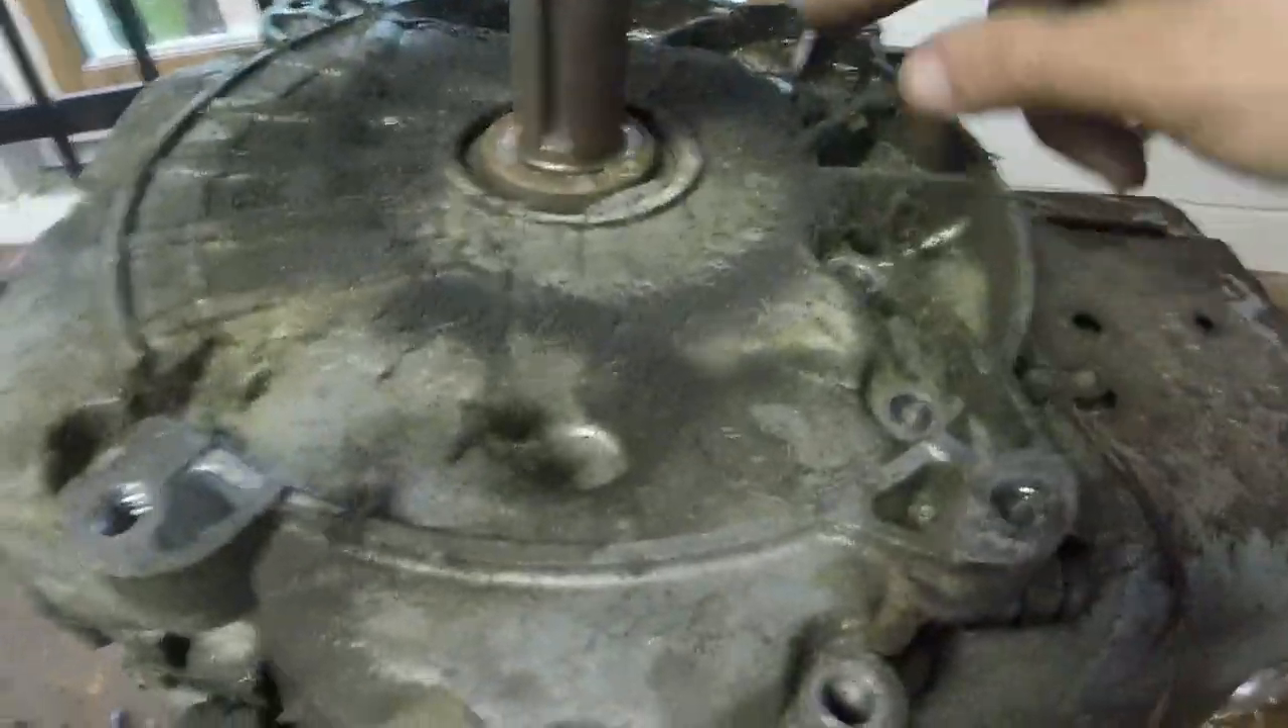I've already taken out all the half inch bolts that hold on this sump cover.